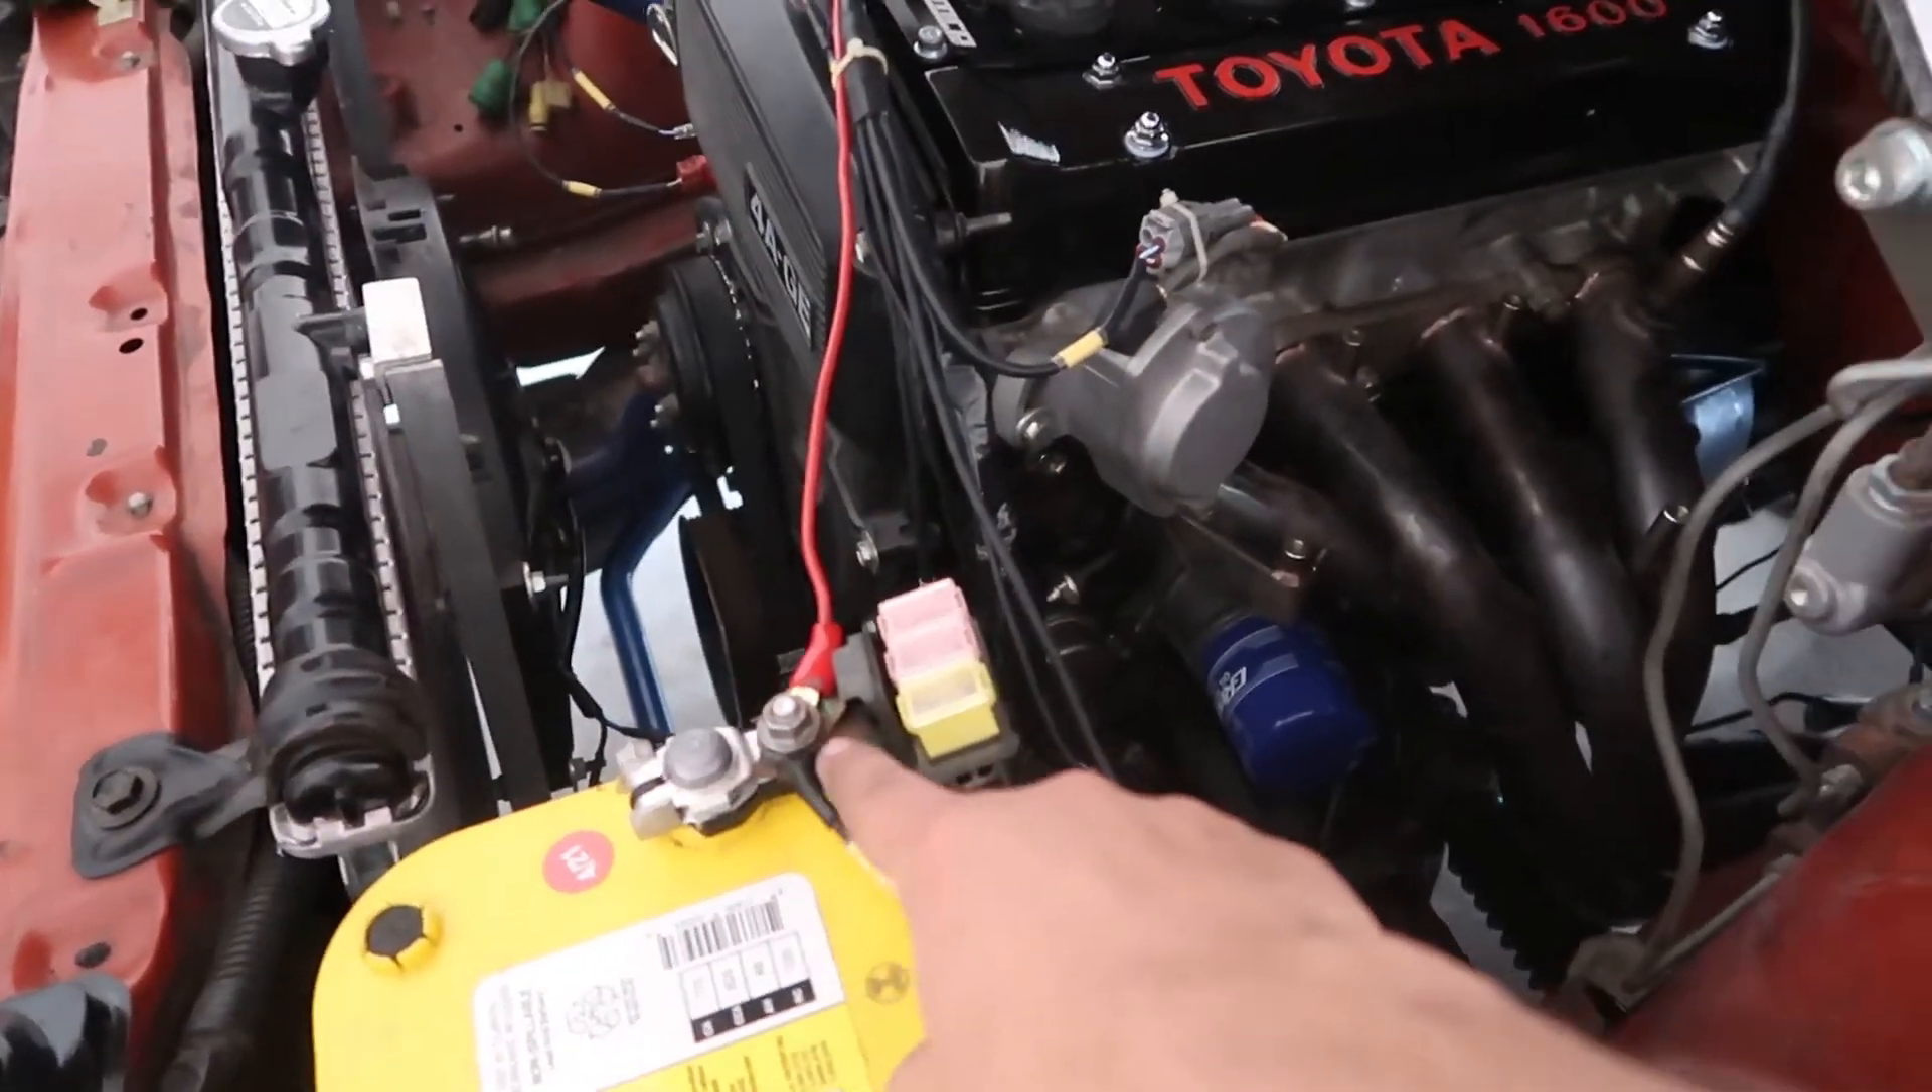Uh we figured out that there was a power cable that wasn't hooked up to the battery so we hooked that up now and we are all good to go.